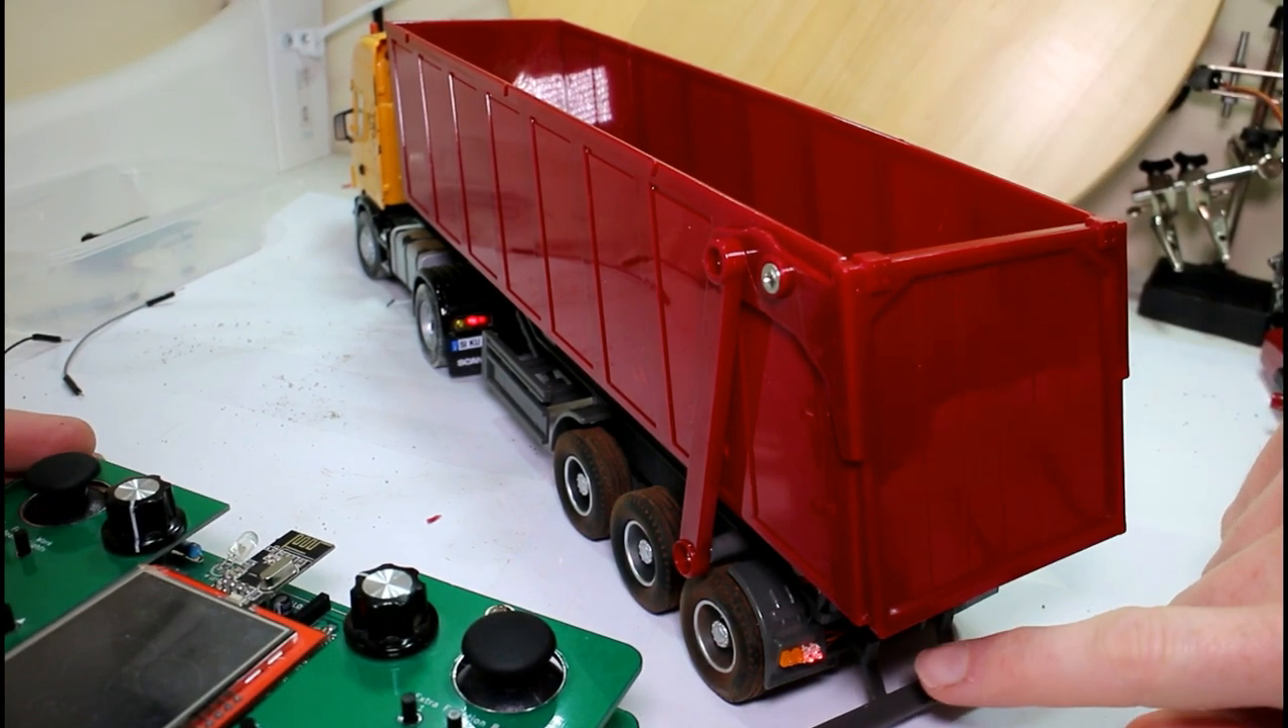Okay well here's the trailer all back together.